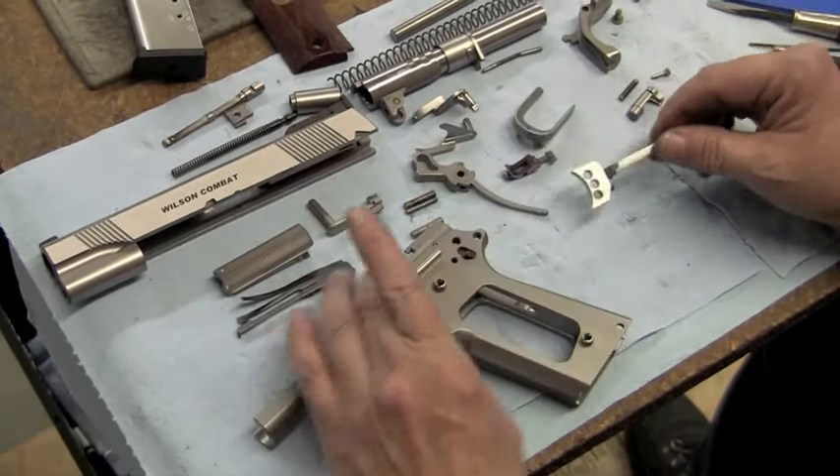We've got our frame taken apart.